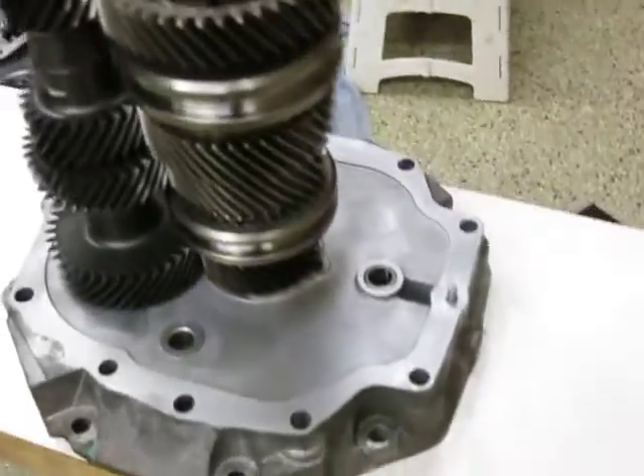As you can see, I've now reassembled the main shaft and the counter shaft back into the transmission end plate.